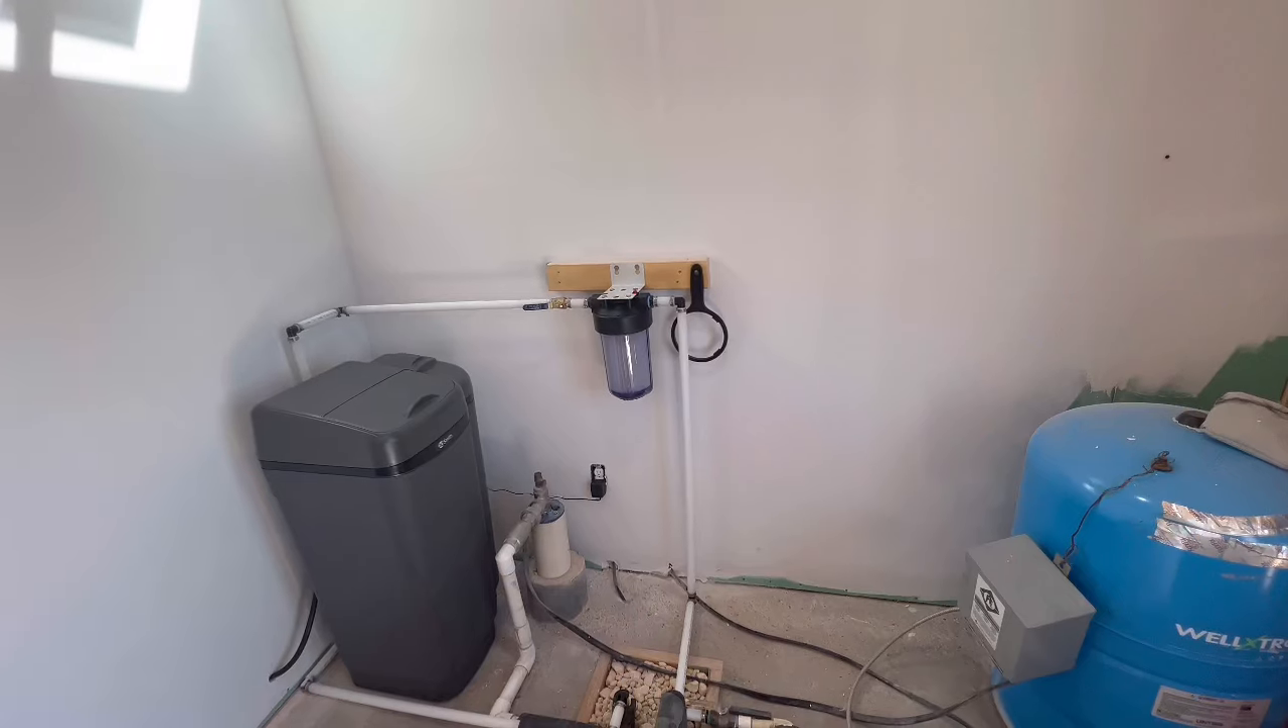So, we got our water softener installed and our sediment filter on this wall right here.